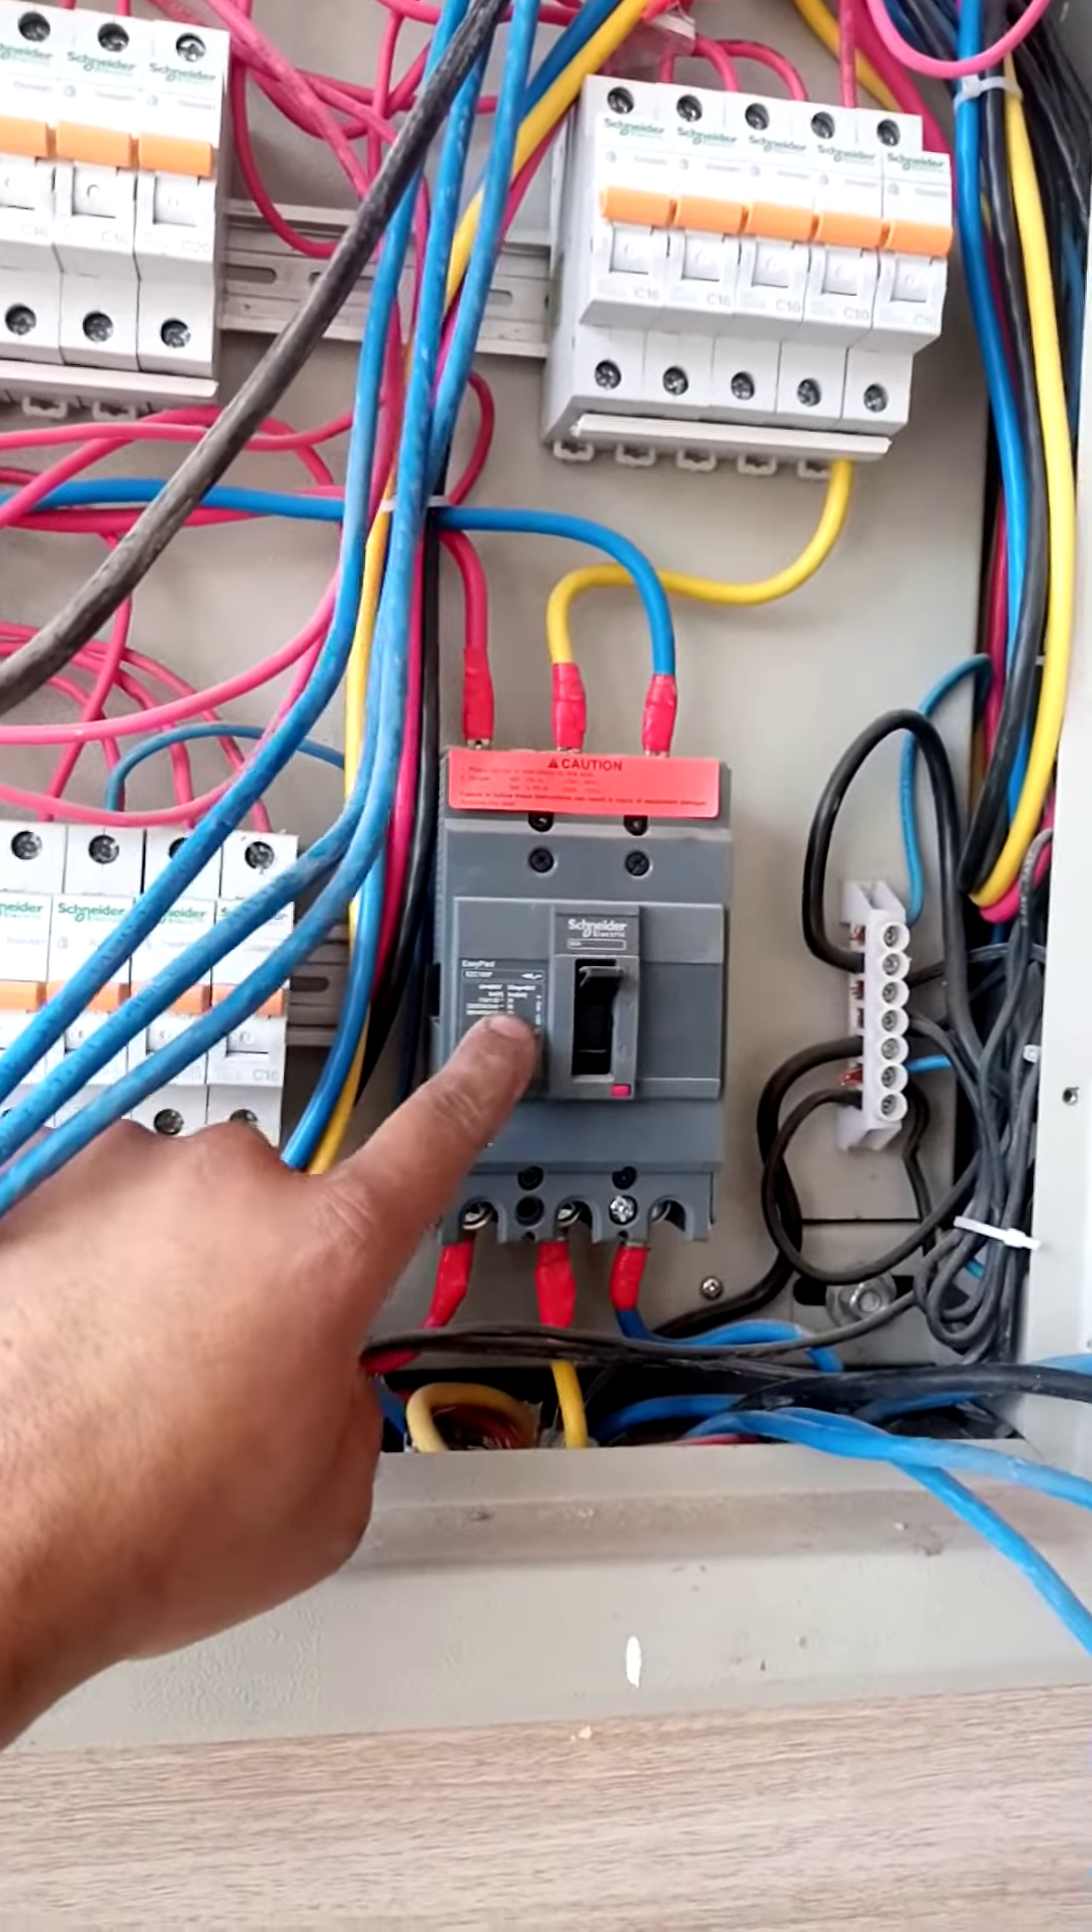یہ ہم نے ام سی سی بی بریکر لگا دیا یہ تری فیز کا ہے۔